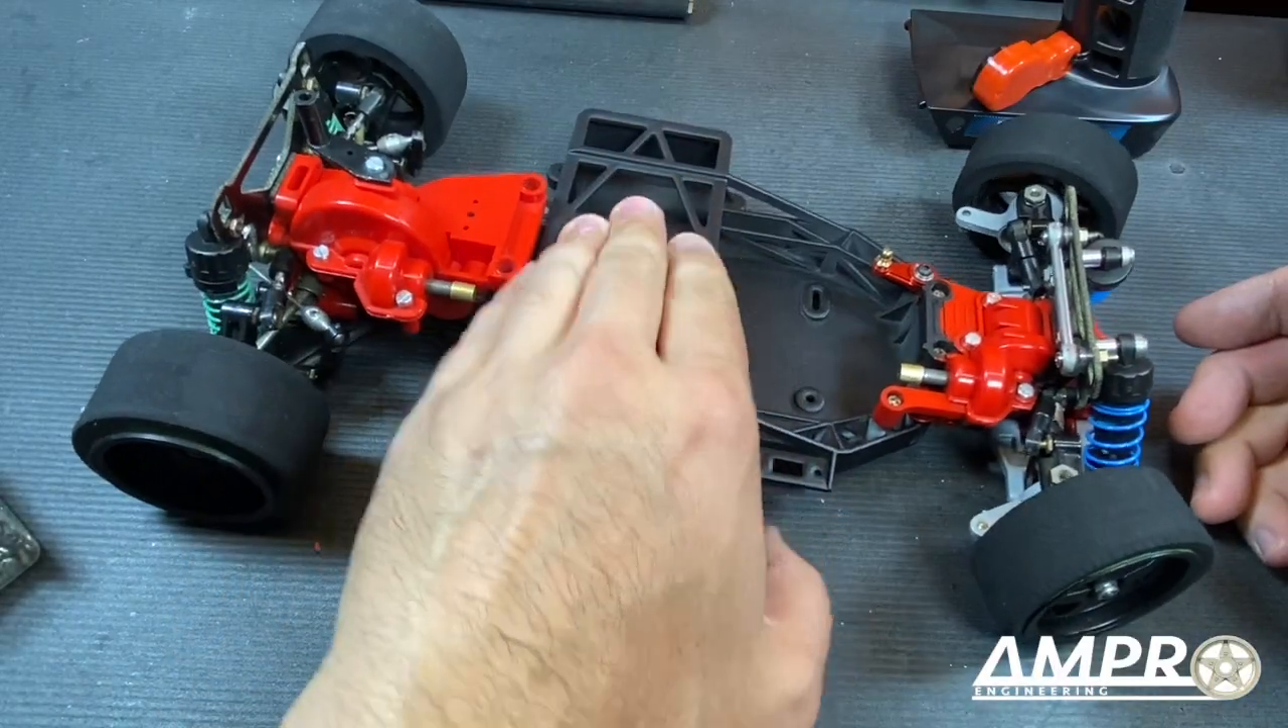Rear suspension is in, the front suspension is in.